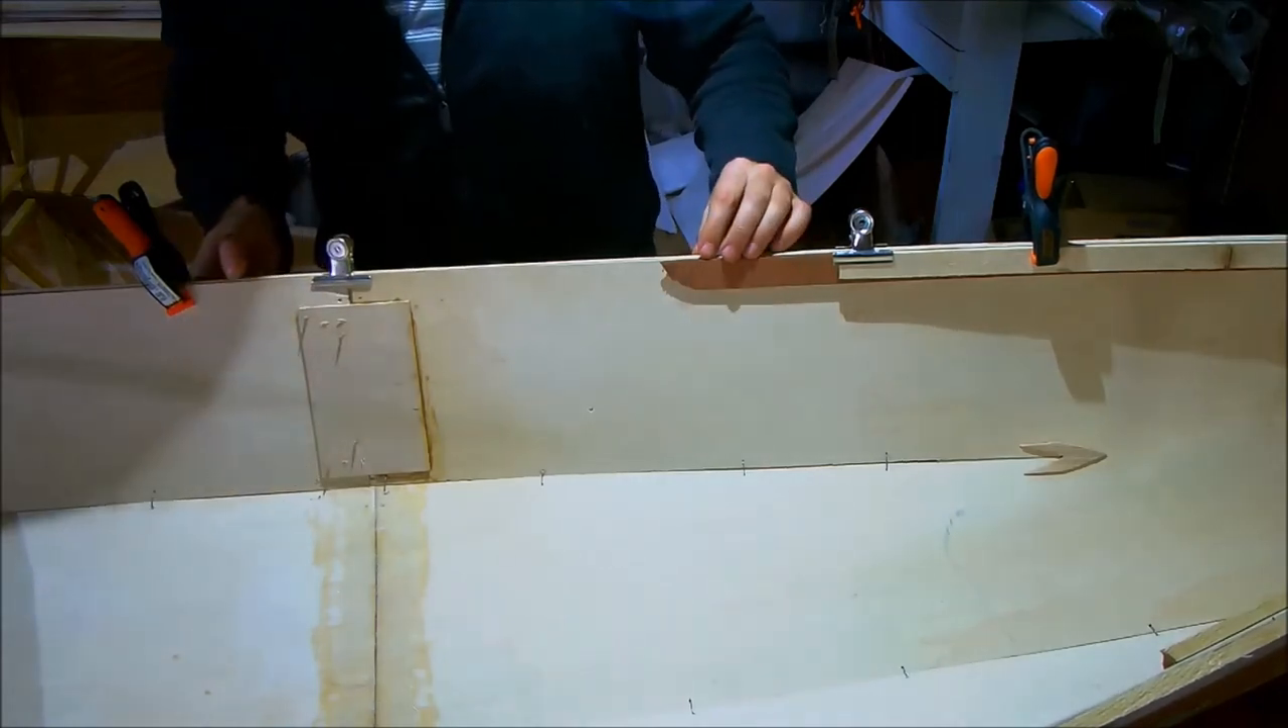And to join it to the wing of the aft panel, I inserted another butt block glued to the aft panel and I allowed that to cure first.